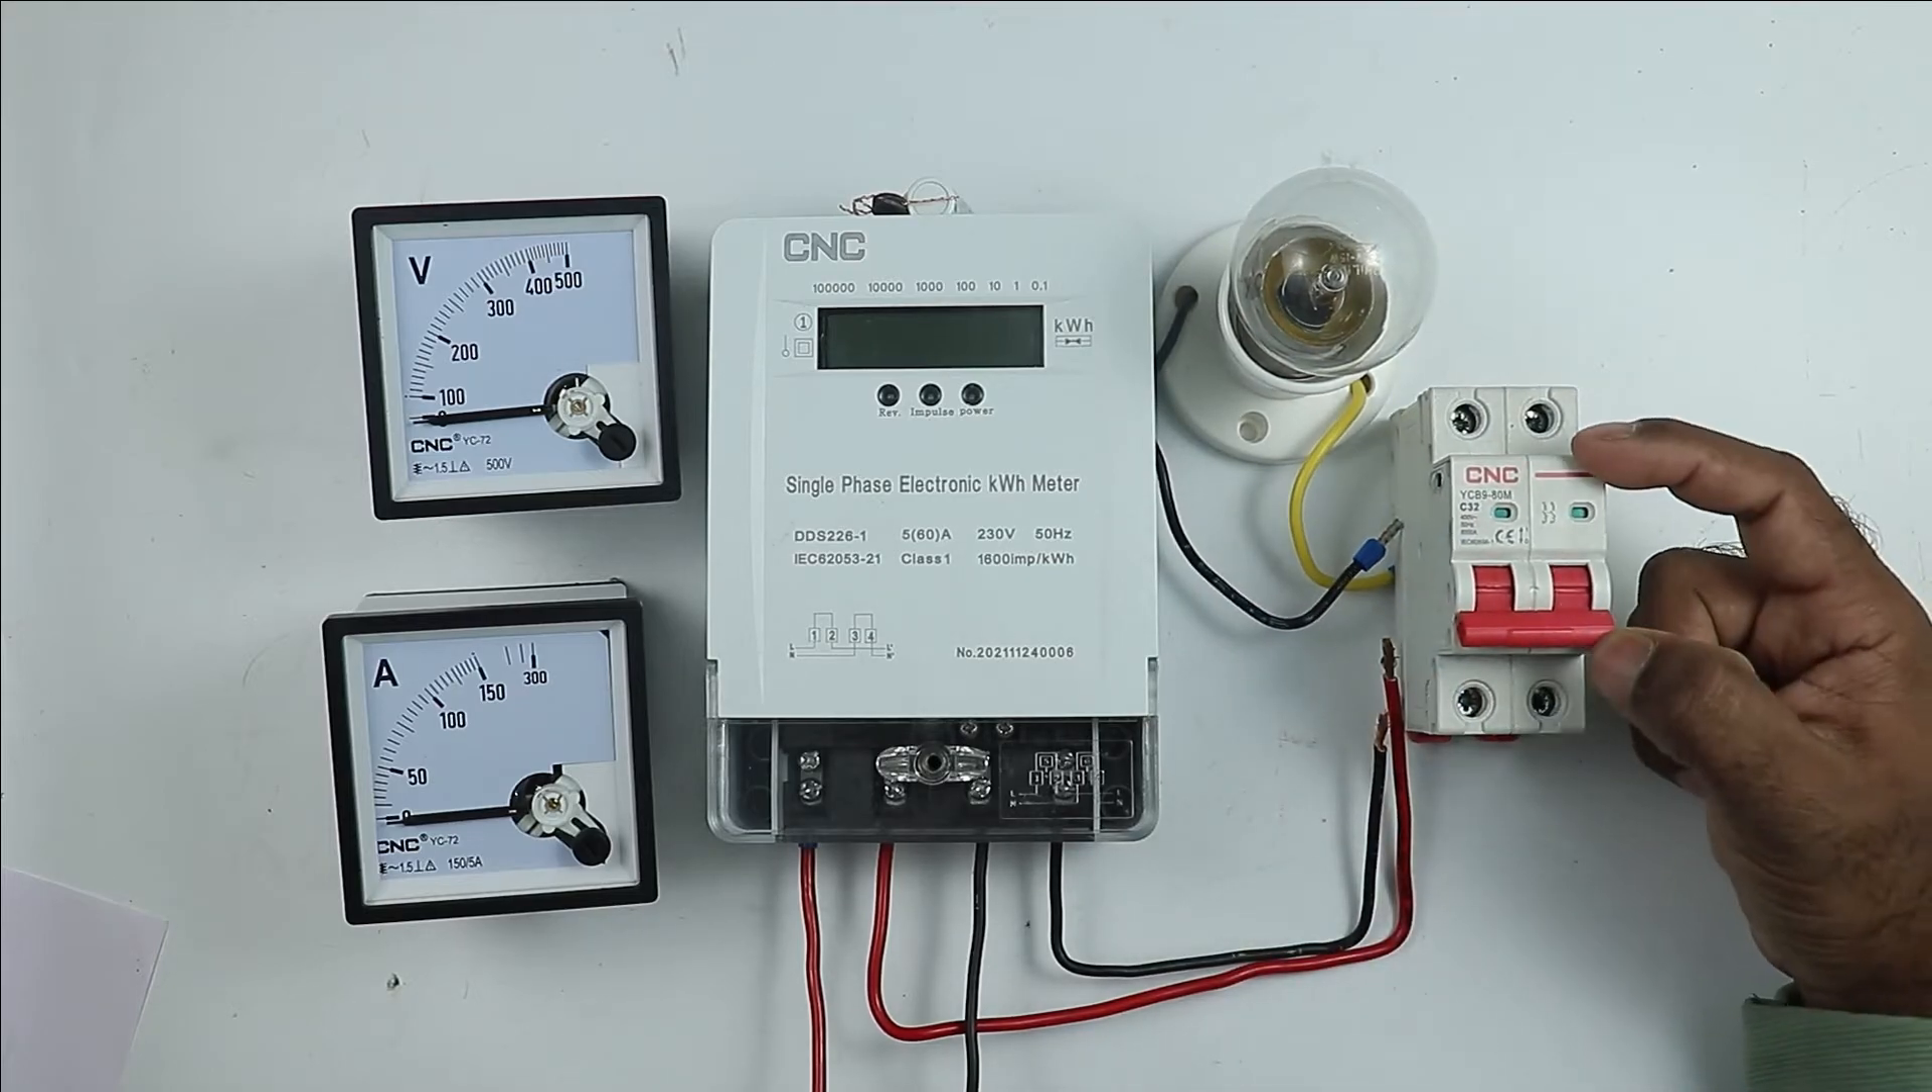So connections of this energy meter is done.